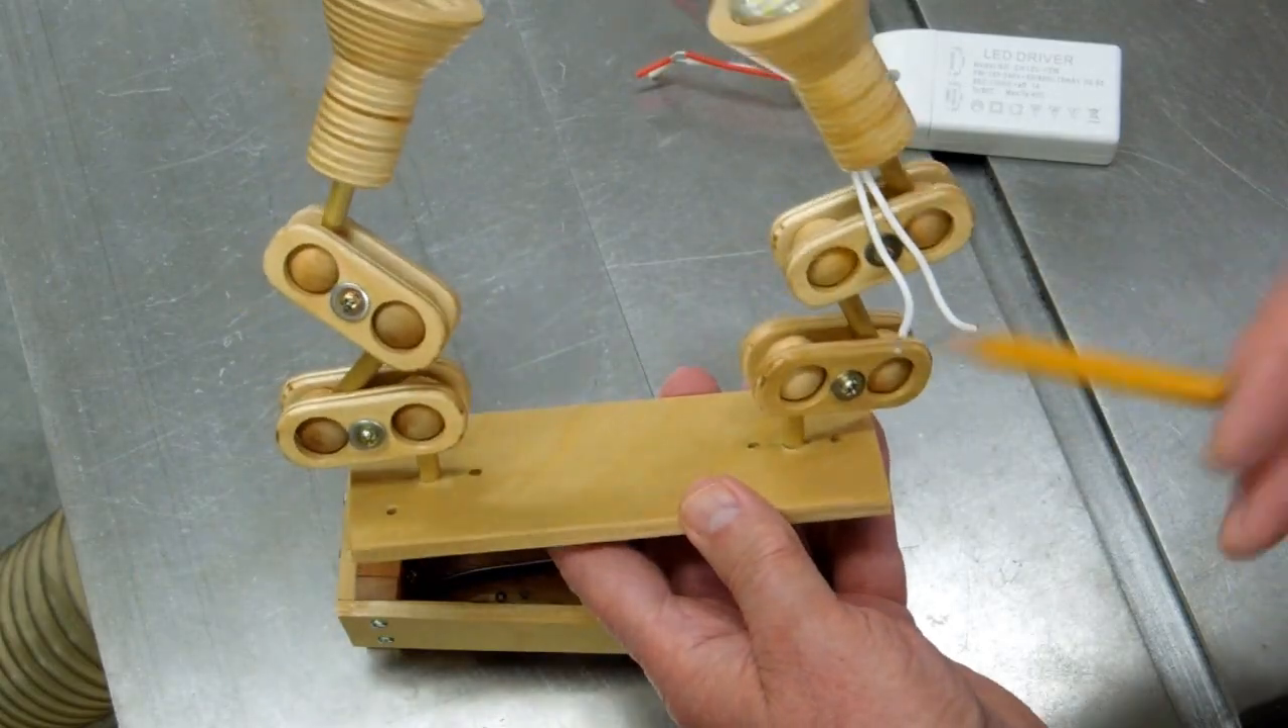I've assembled all the pieces for the flexible joints for the lights.